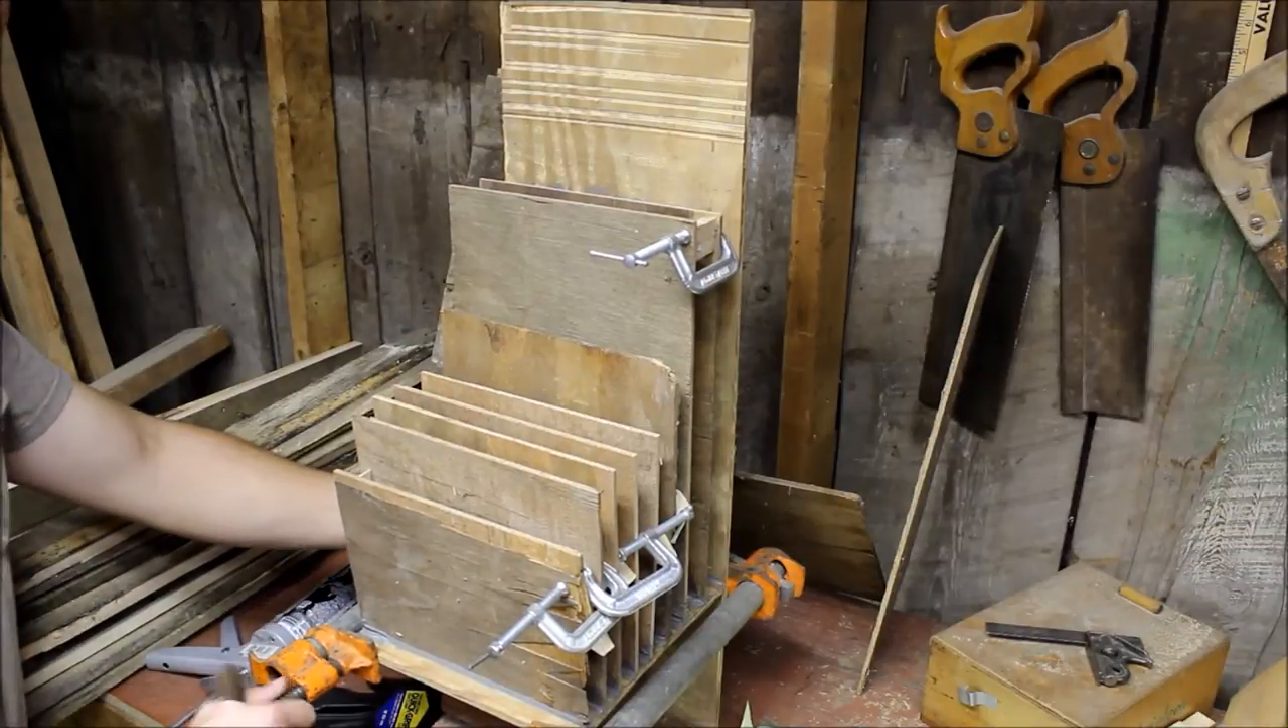These clamps up here, the wood was moving a little bit too much and the spacers were falling out, so I clamped those together.